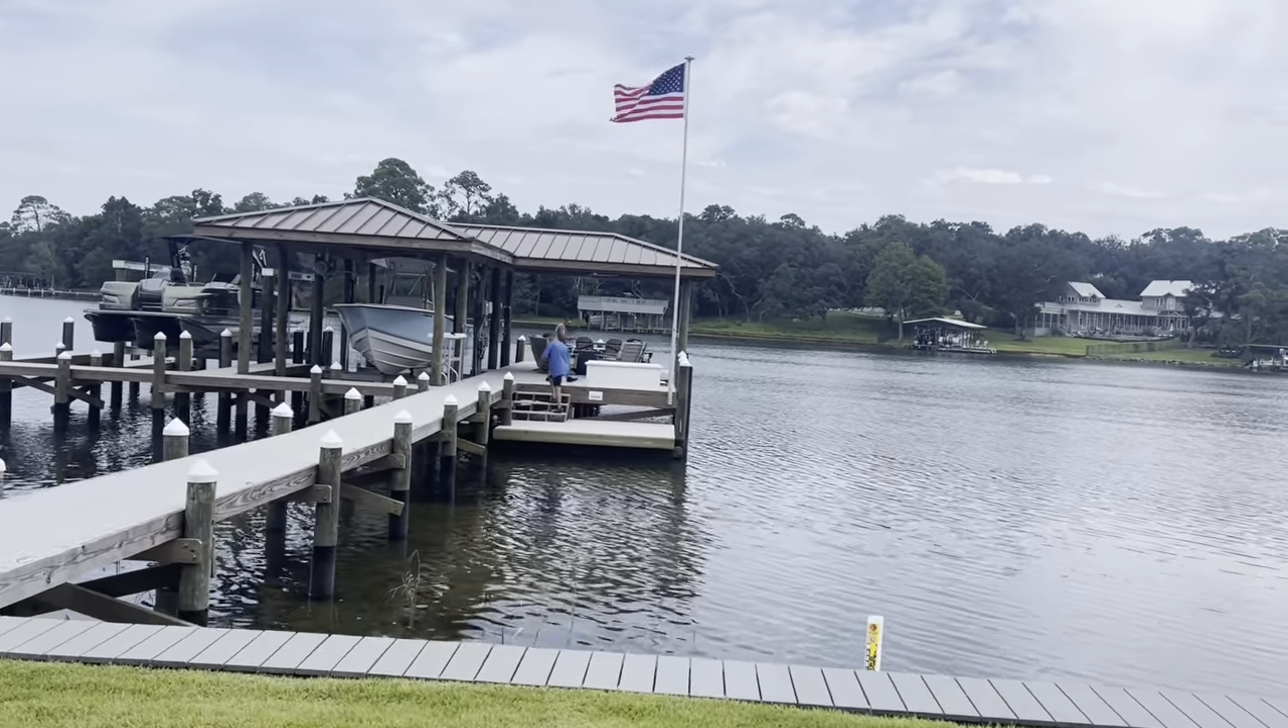Hey, got the flagpole mounted. Looks good.